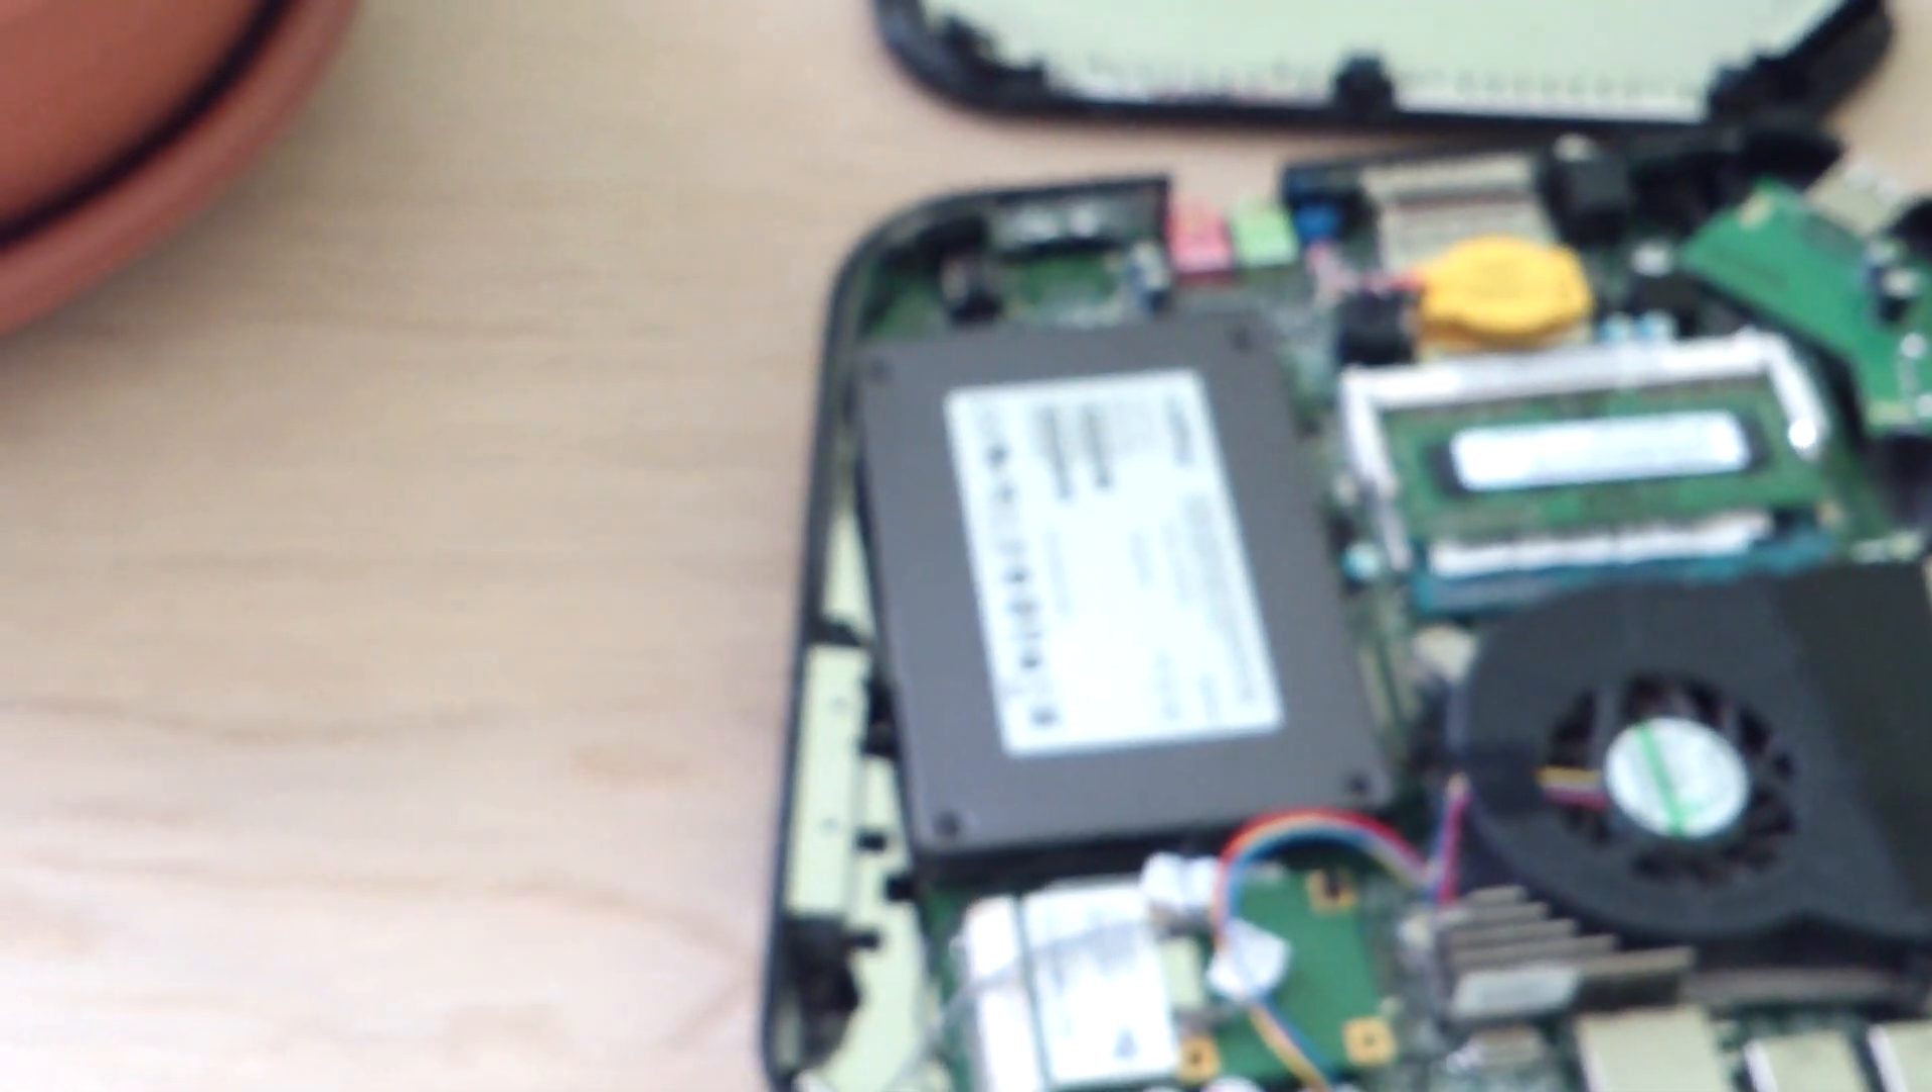So we've successfully took the cover off.